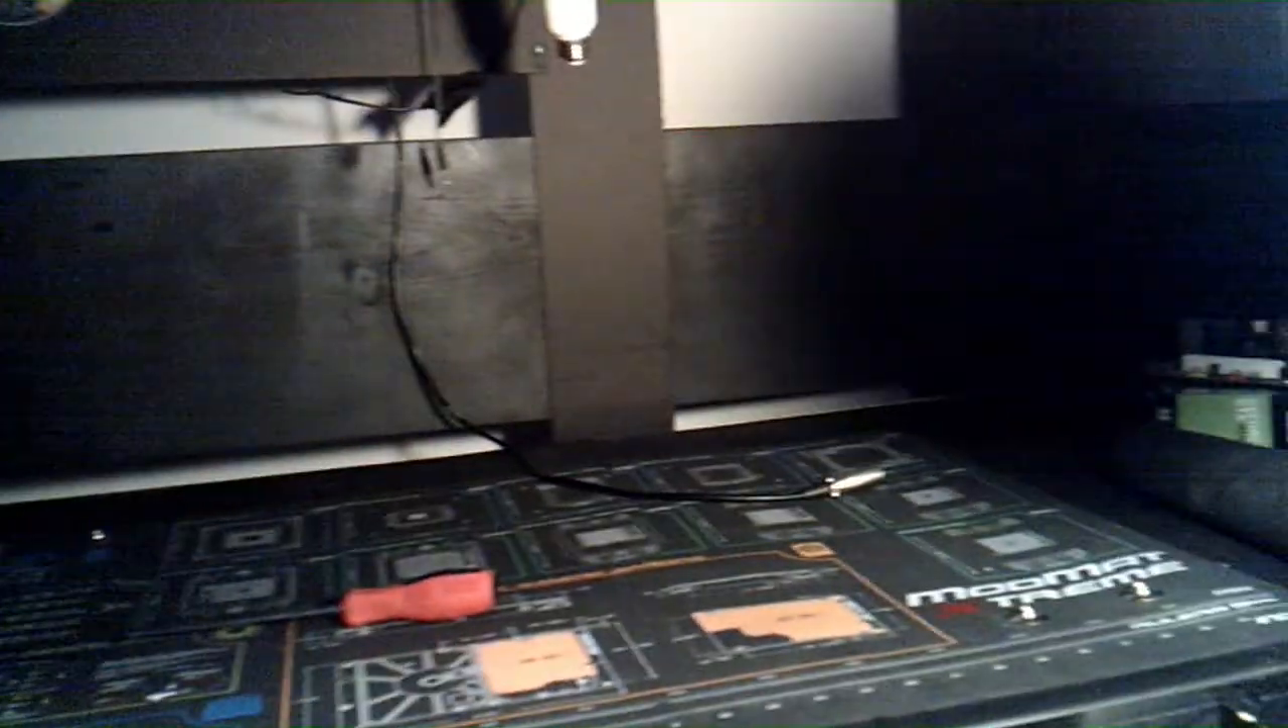Finally, you see I got the backboard installed. Y 'all can see that big black board right there.